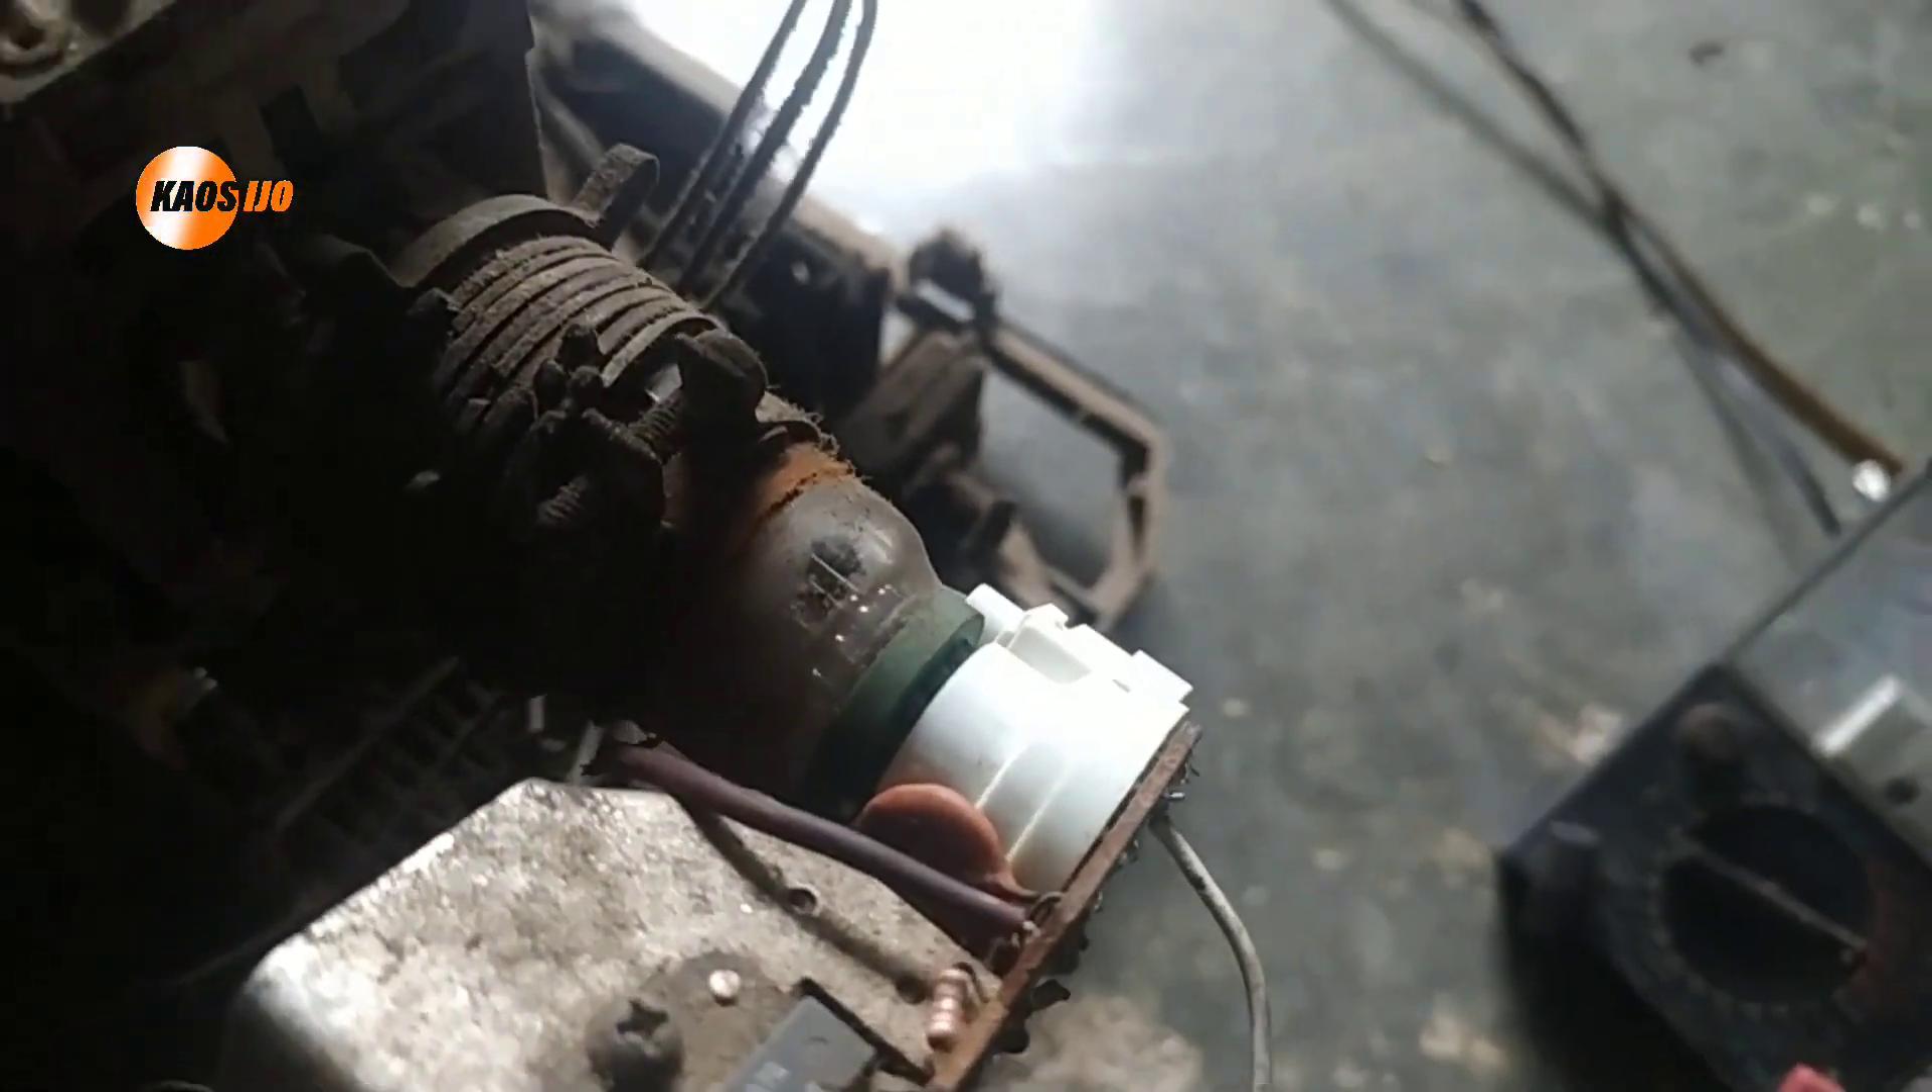Untuk soket tabungnya Sudah saya pasangkan.